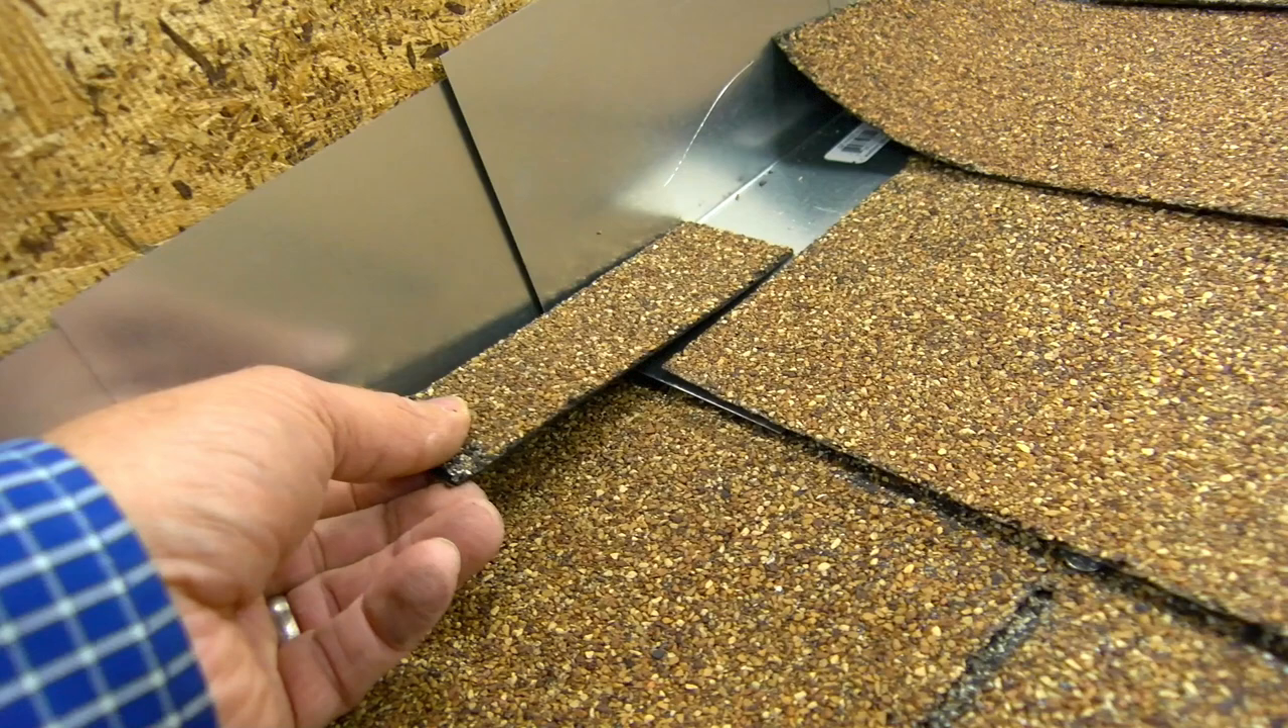Whoops that shingle is loose obviously not flat improperly cut.